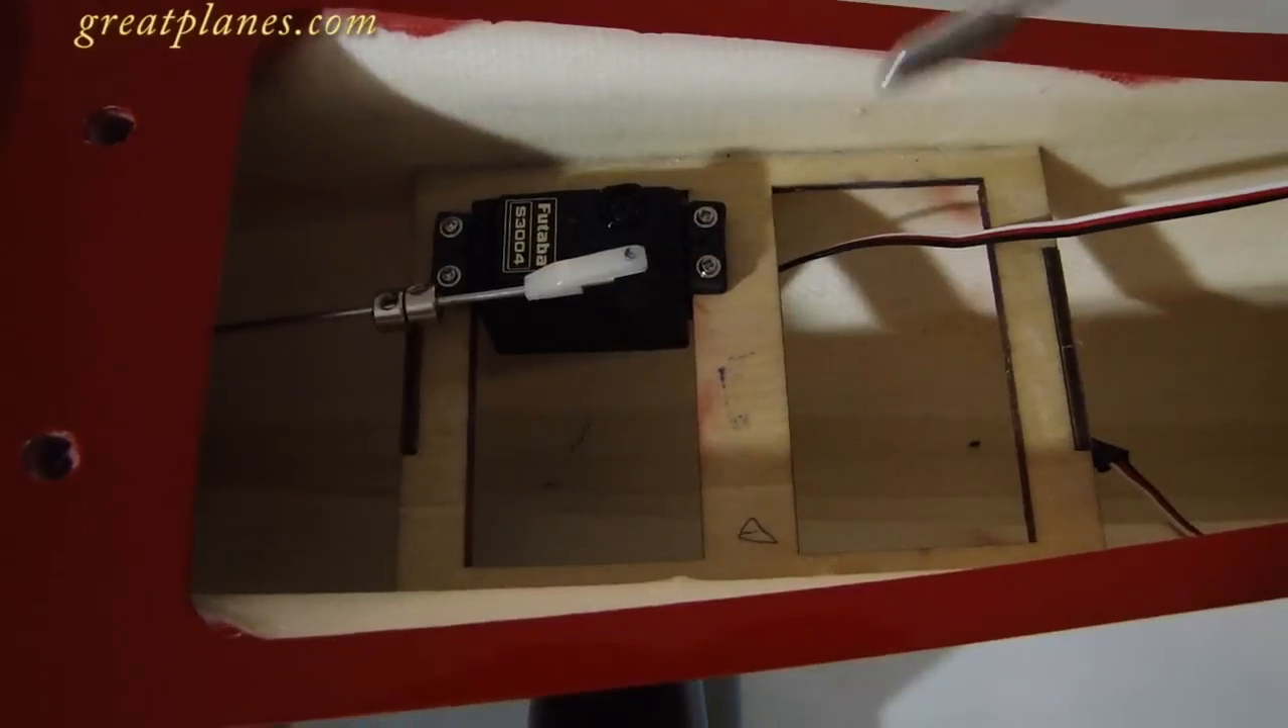We have the push rod installed. We have our fast link installed.